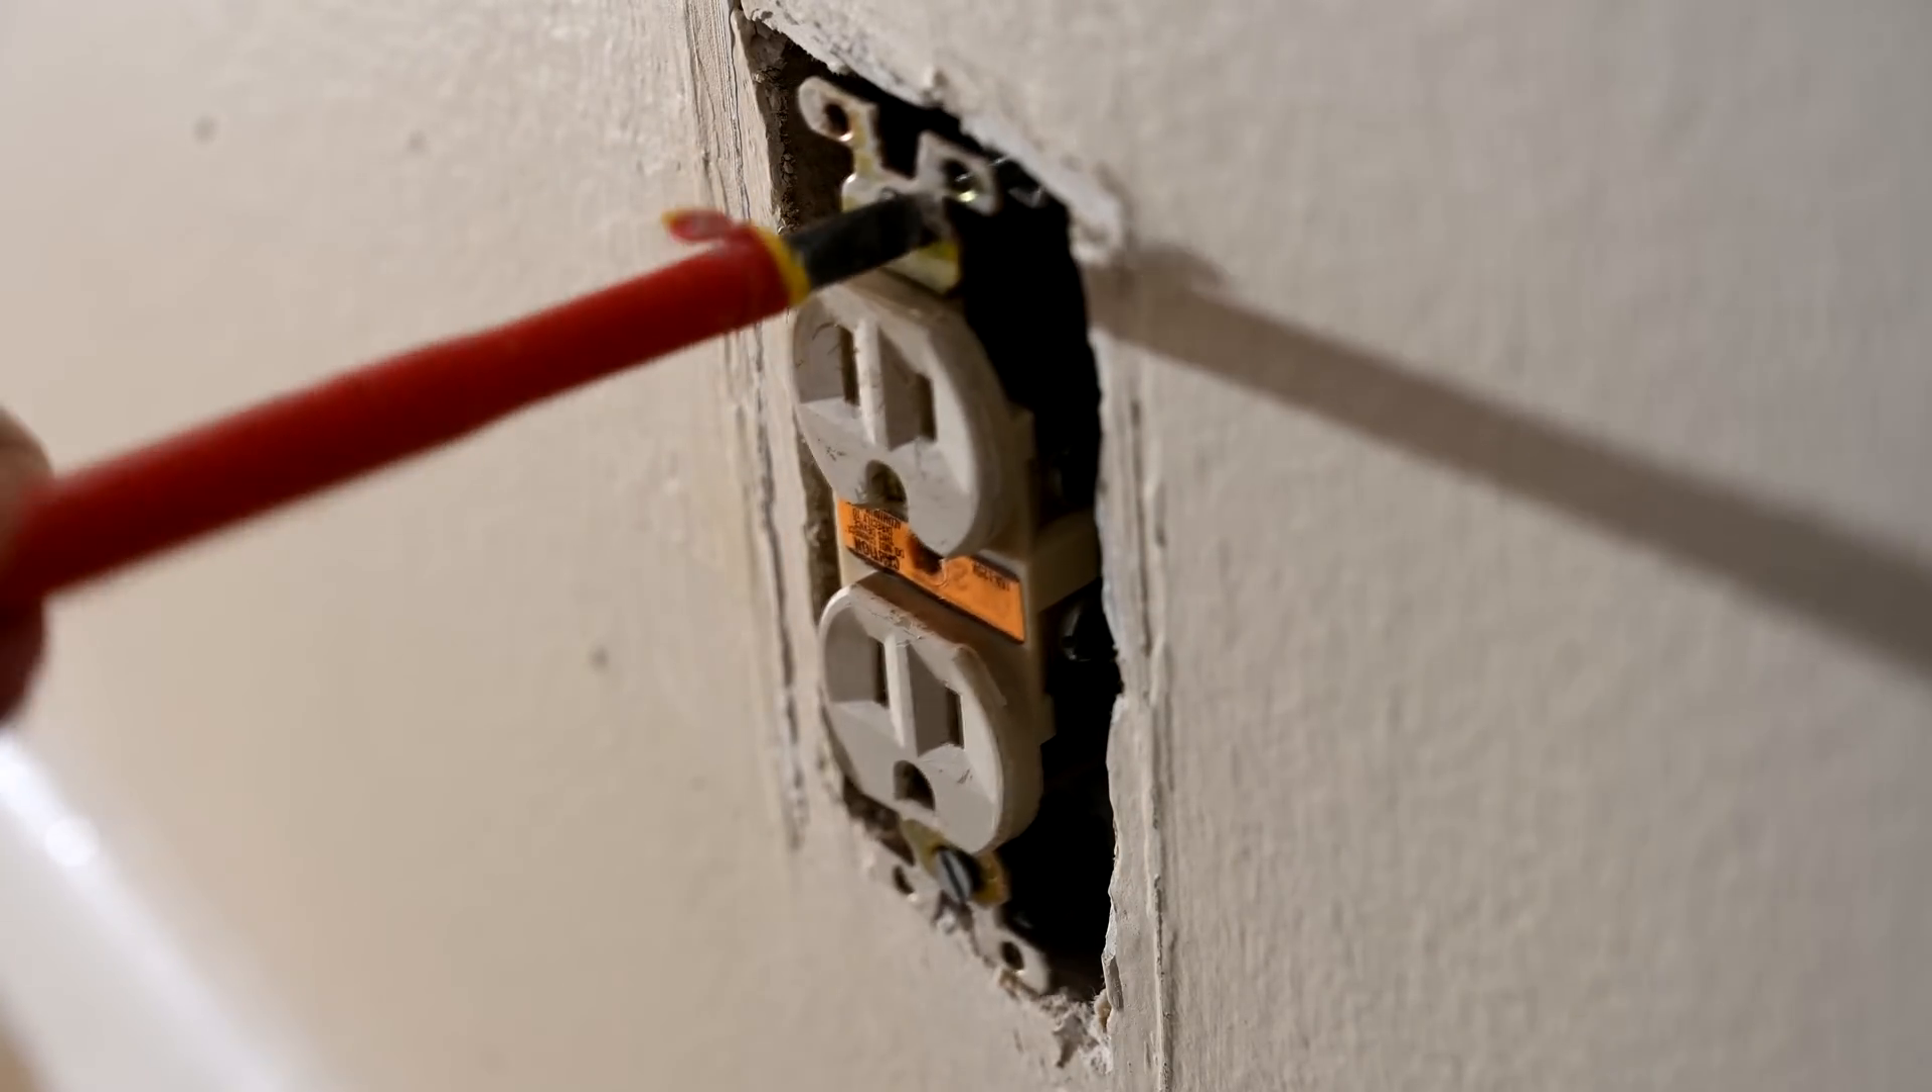So since we have the case where this outlet is, the hole is just way too big vertically, so very little of this is going to grip any of the drywall.